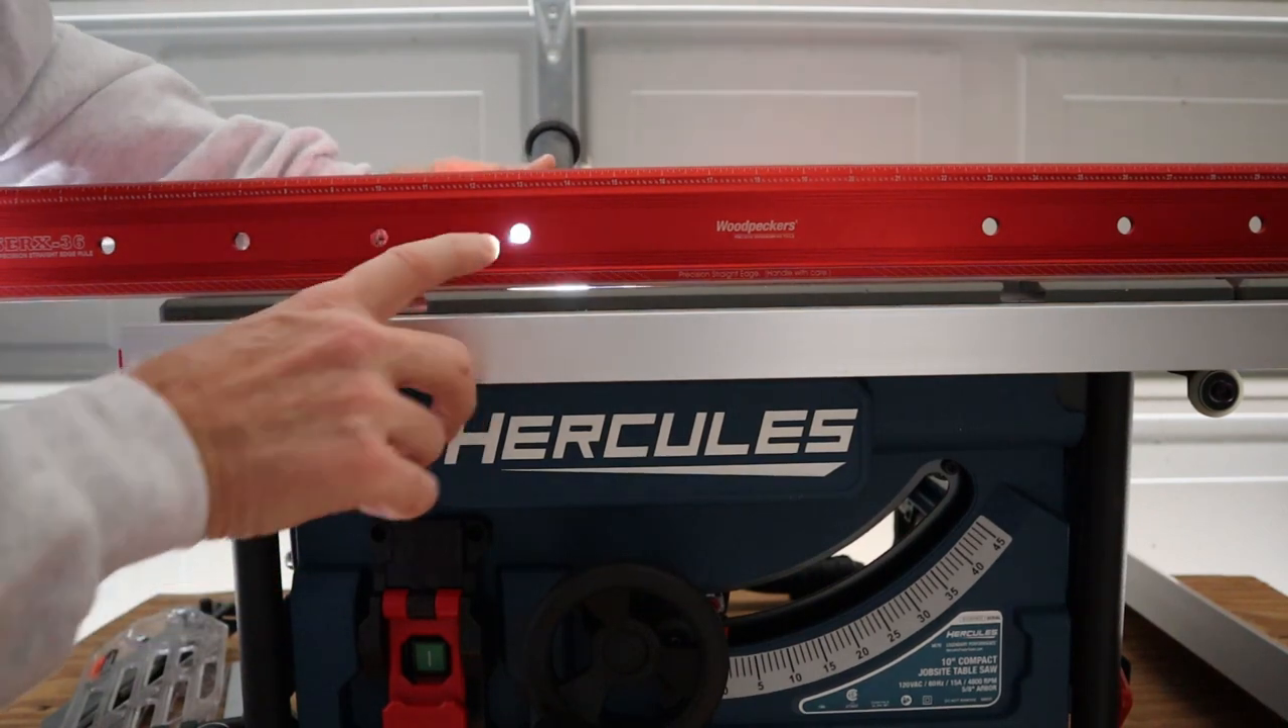It's not touching along here. Probably the most light comes out there.